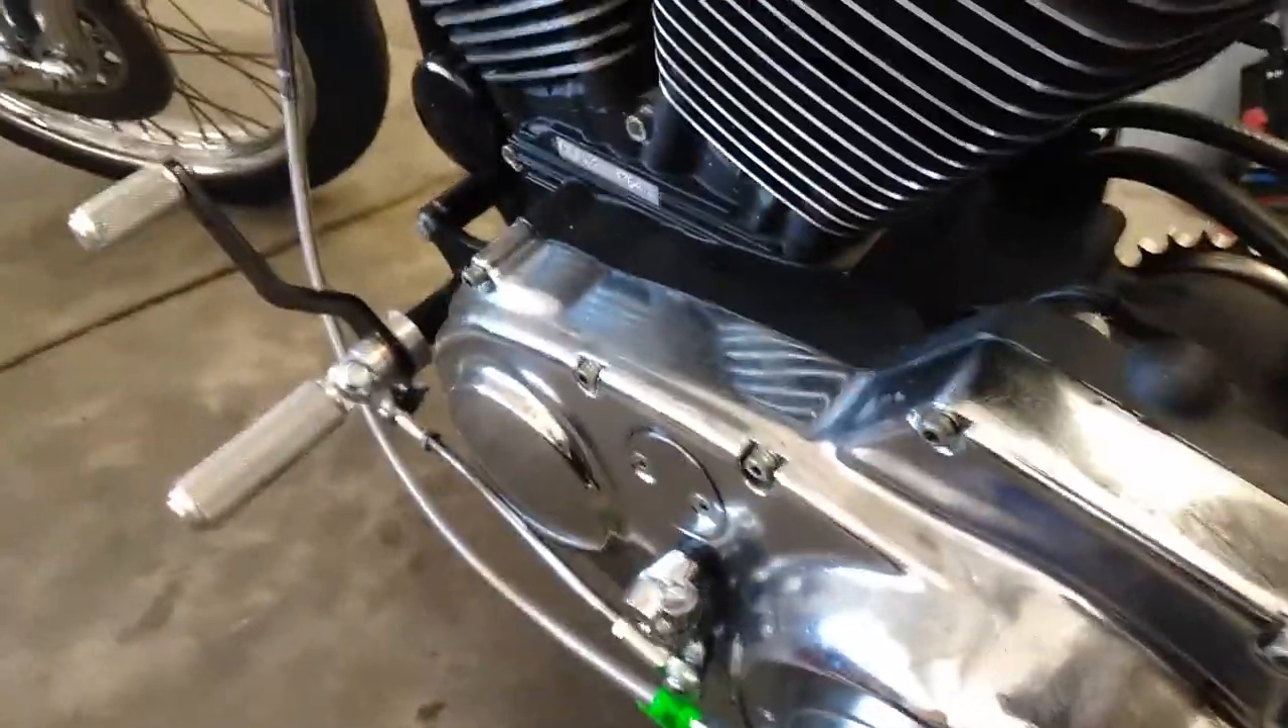I went ahead and put the shift control on really just cuz.